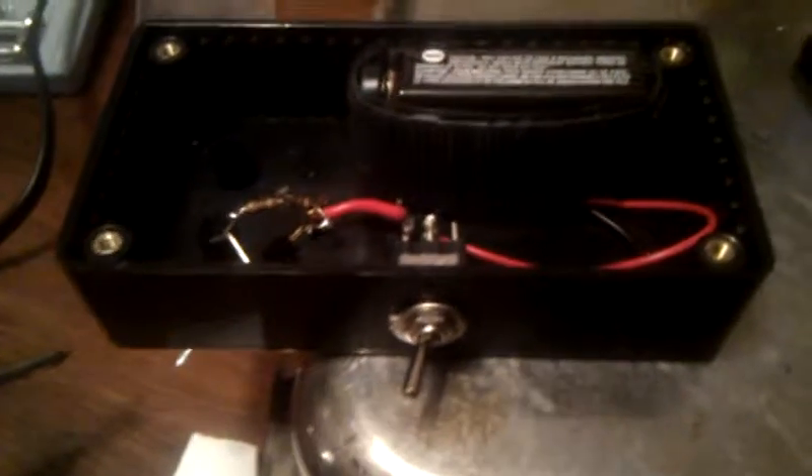You can see already that I have mounted the toggle switch.